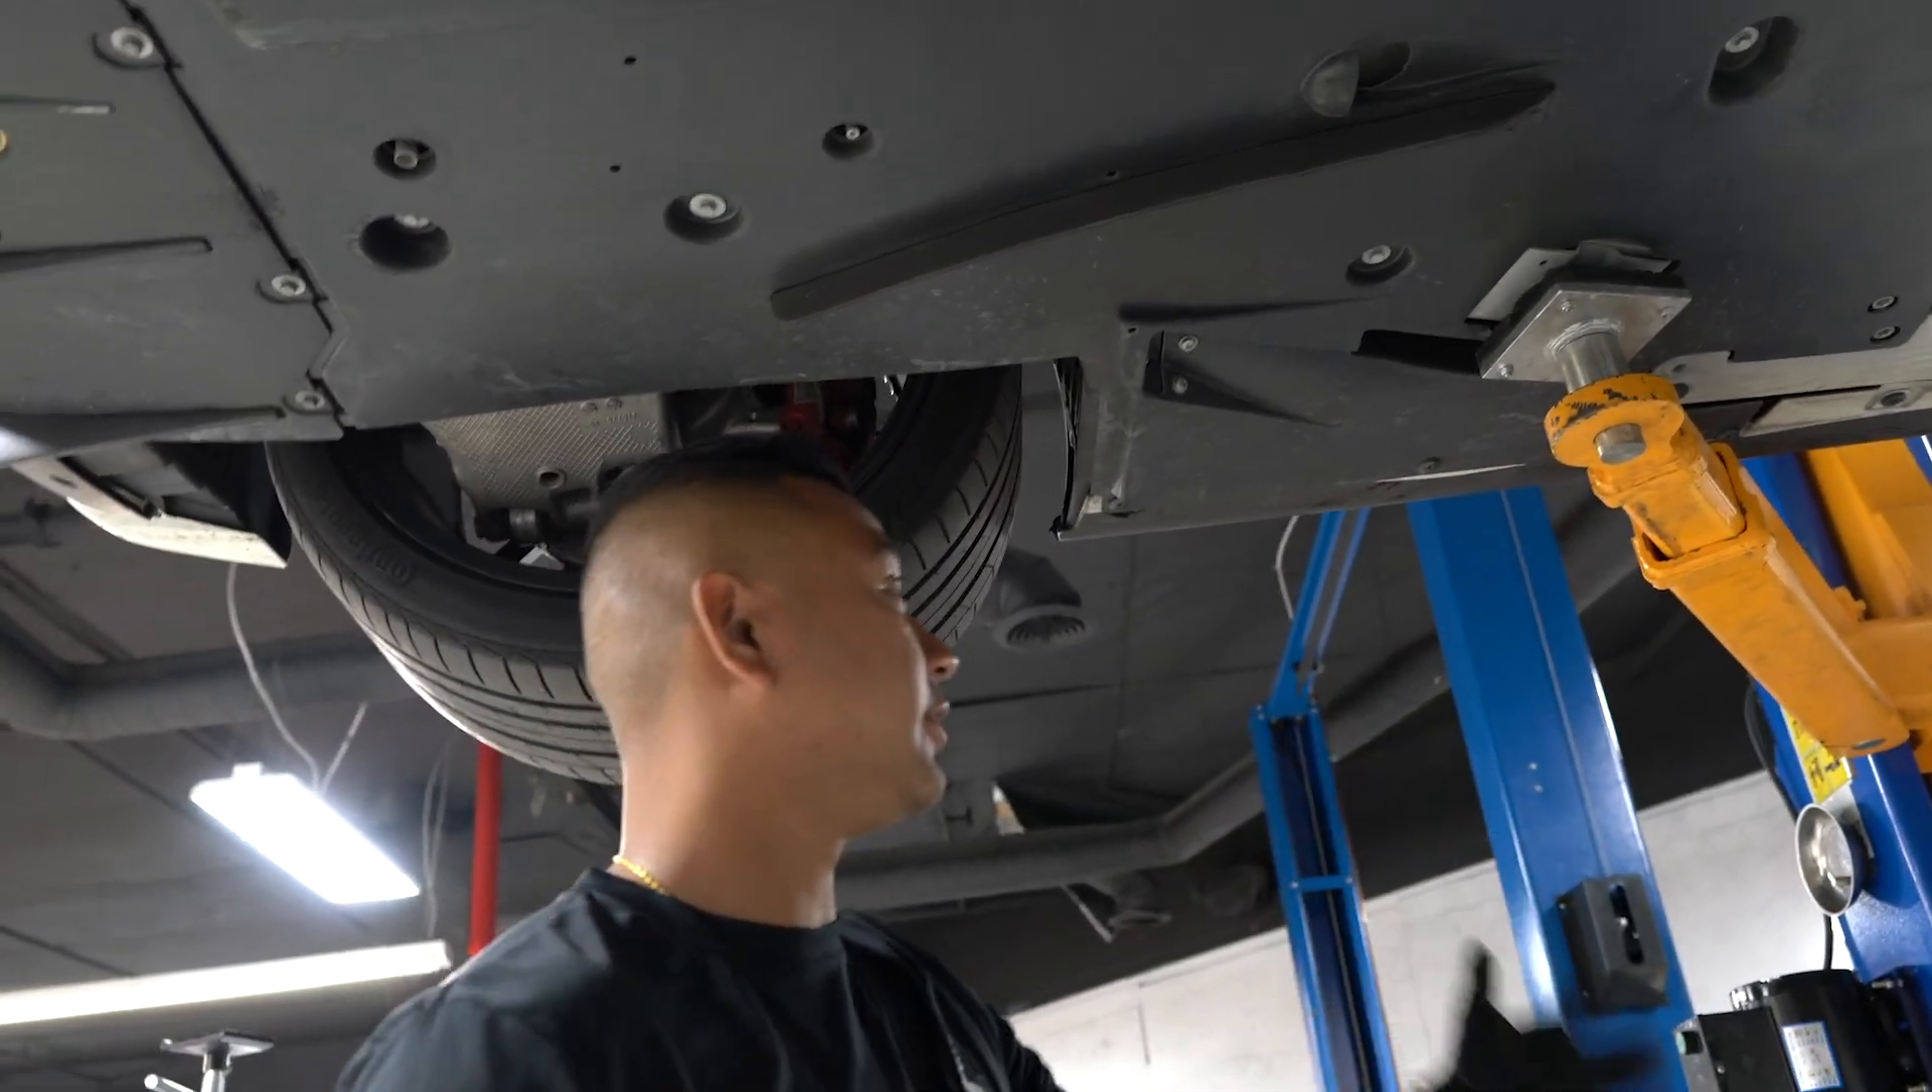This panel needs to come down so we can get access to all the bolts to drain oil. But as you can see, our arms are in the way.